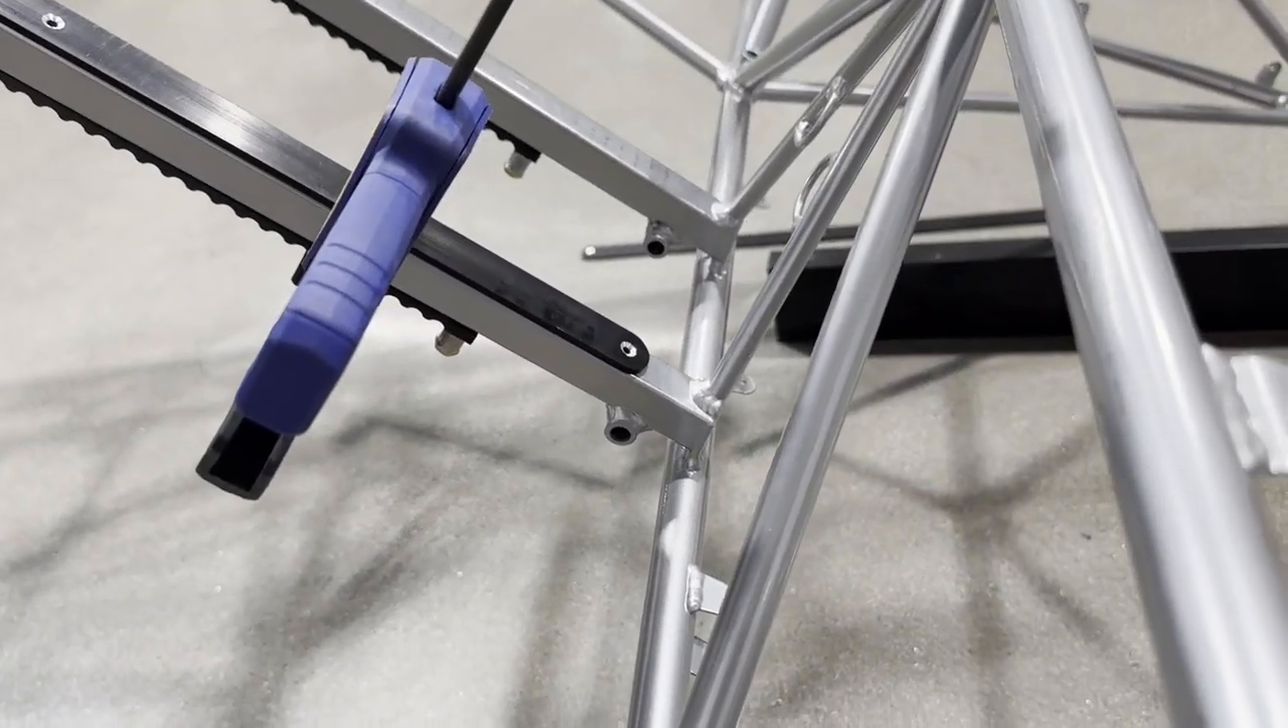Just got the rail plate clamped. That's the position.